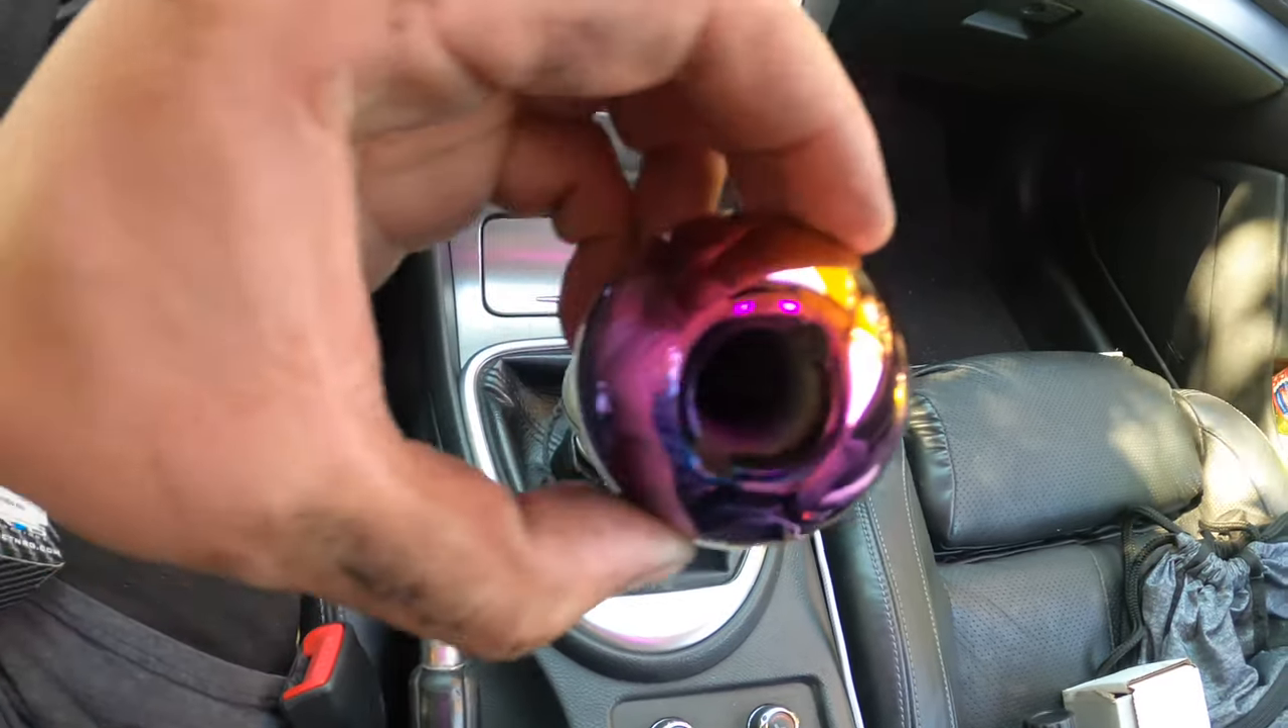Everything is done the only thing that is not done is that I haven't put on my new shift knob.